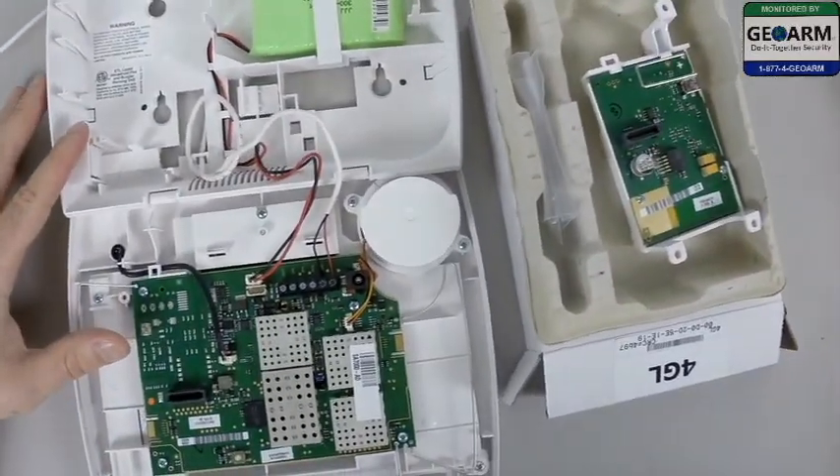Alright, so now the panel is open.